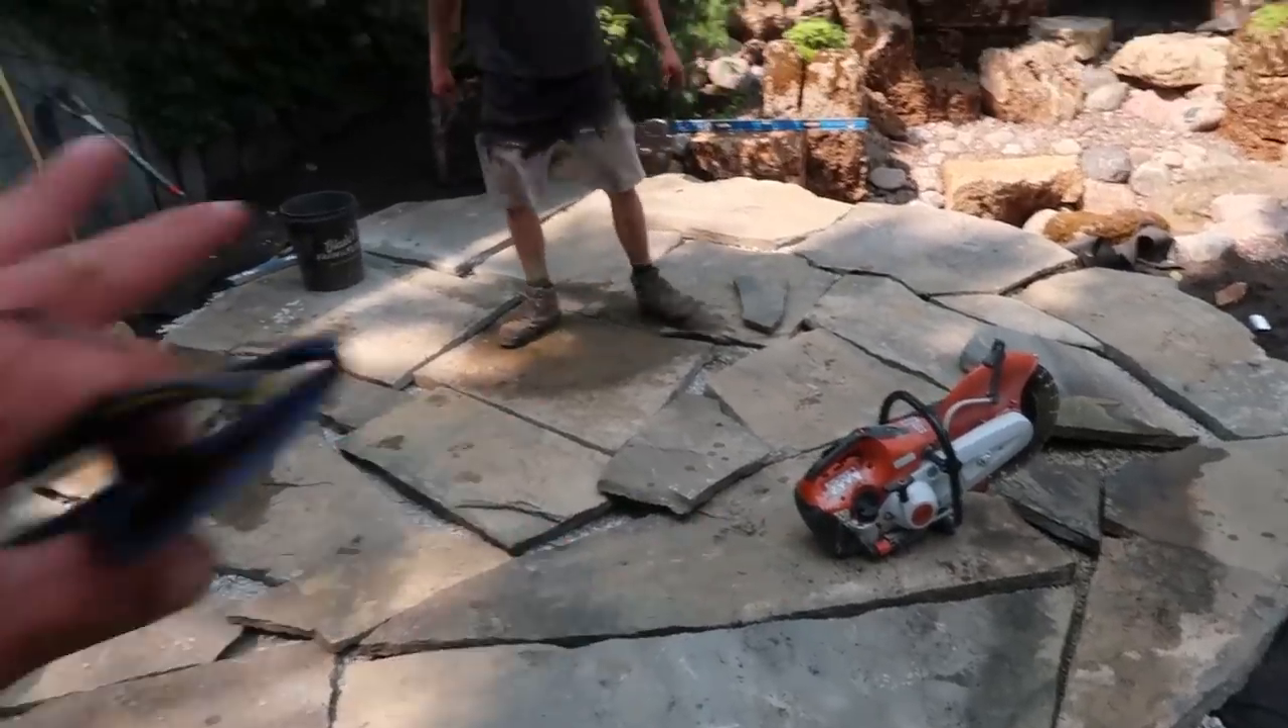It's been a while since we've given you an update but you can see Corey, Luis and Jack have laid almost all of the large flagging pieces.